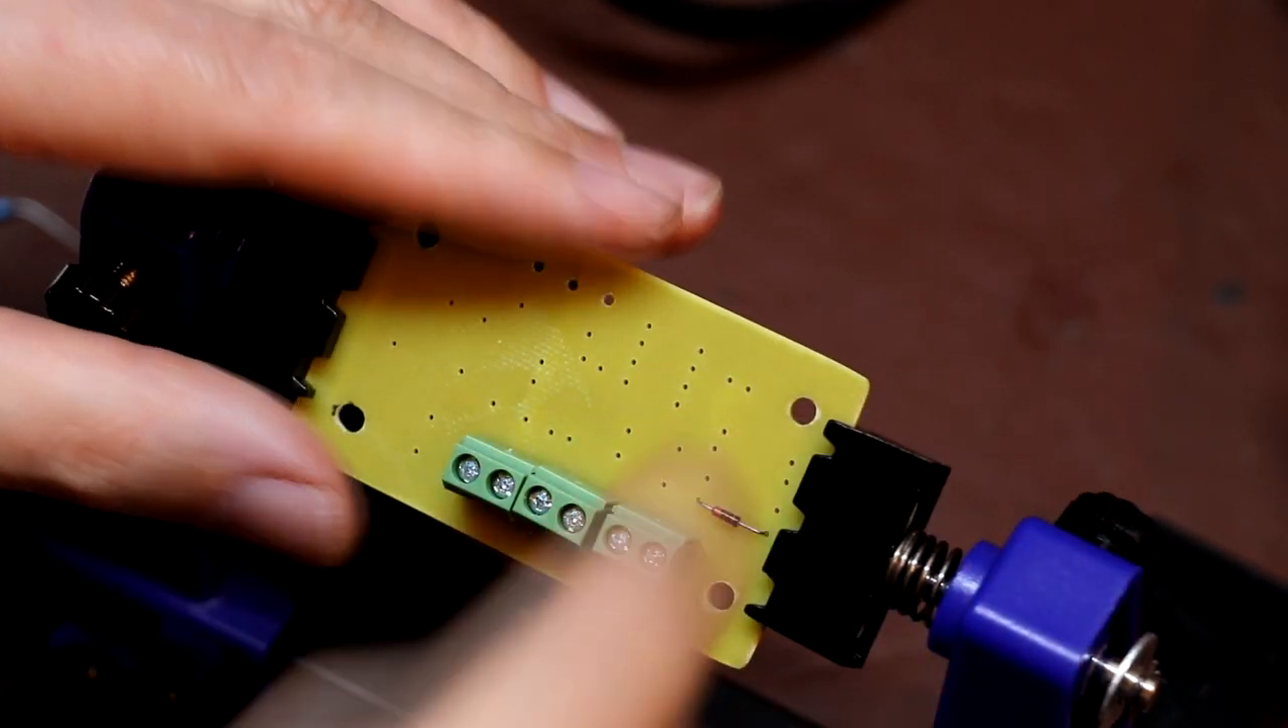Okay there's my connector blocks in.